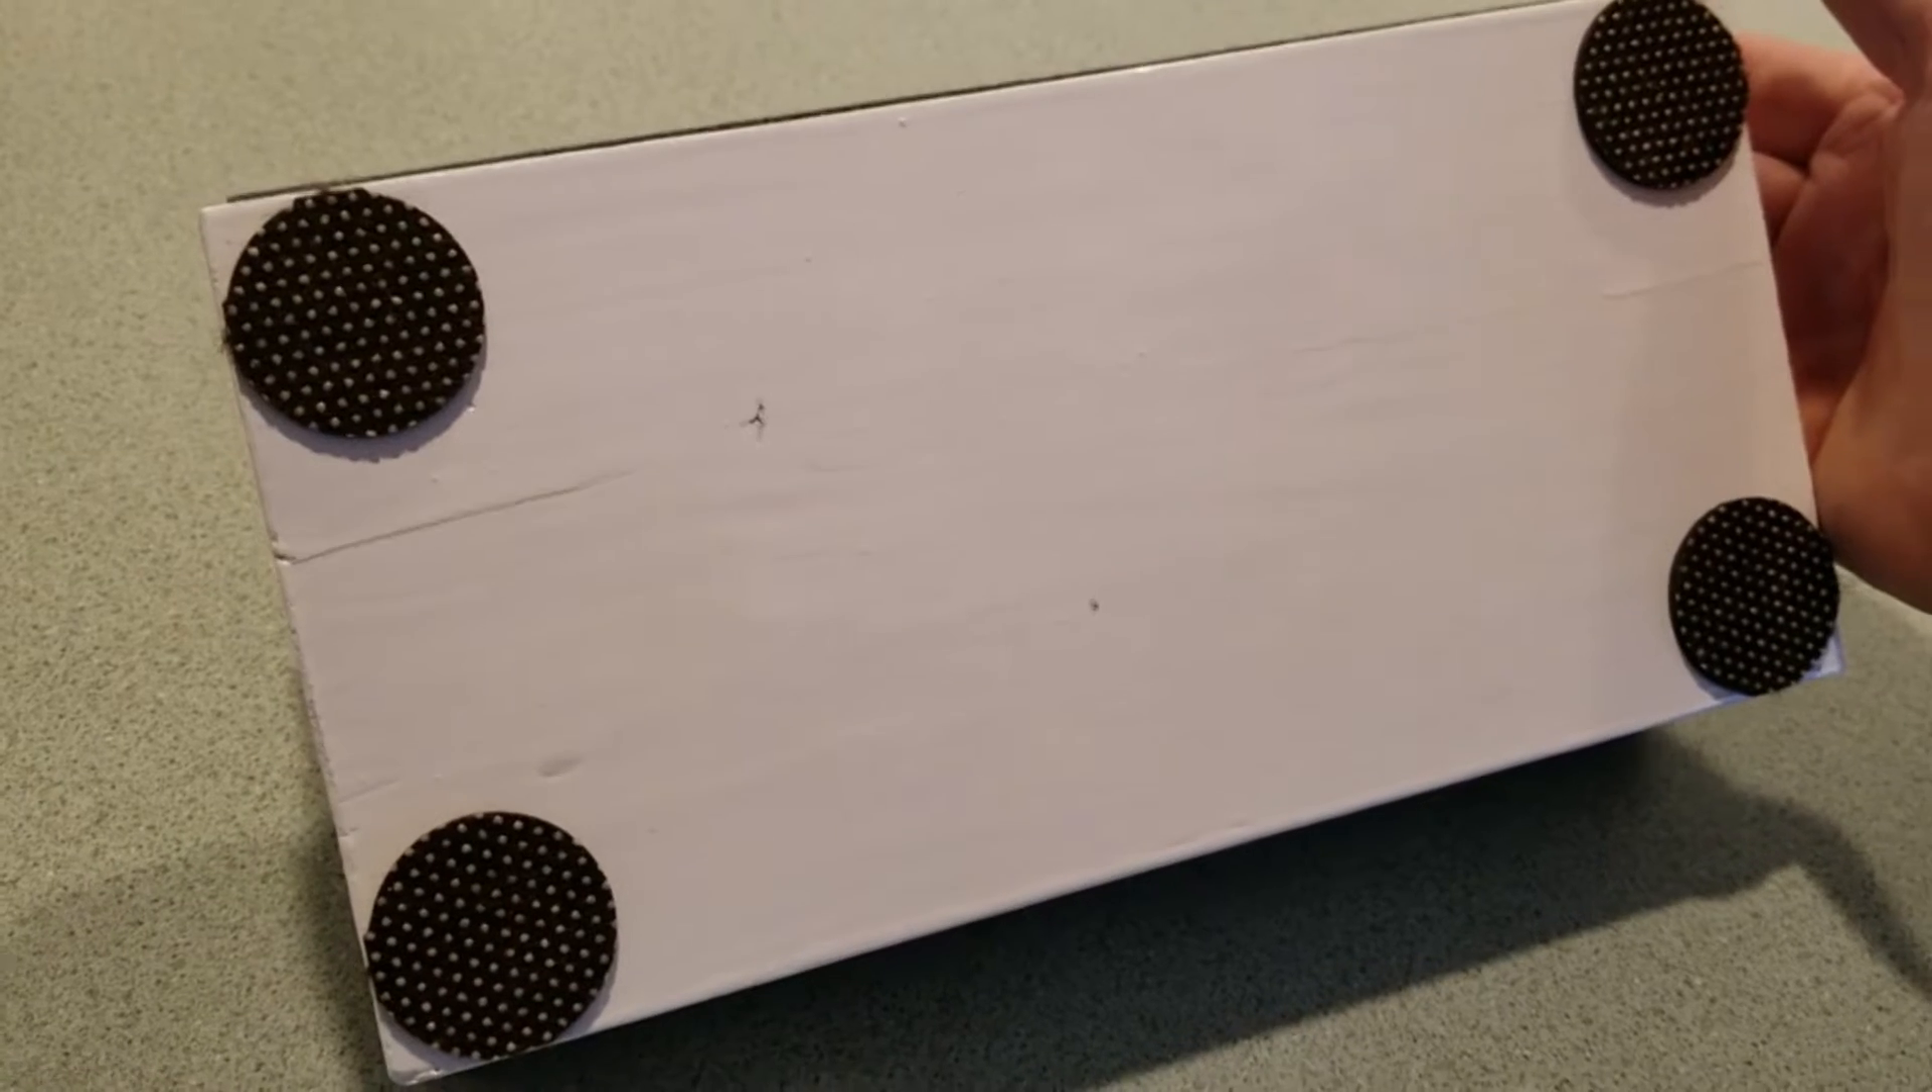On the bottom I have these adhesive backed non-skid feet. They're covering the marks from the screws during the painting process.